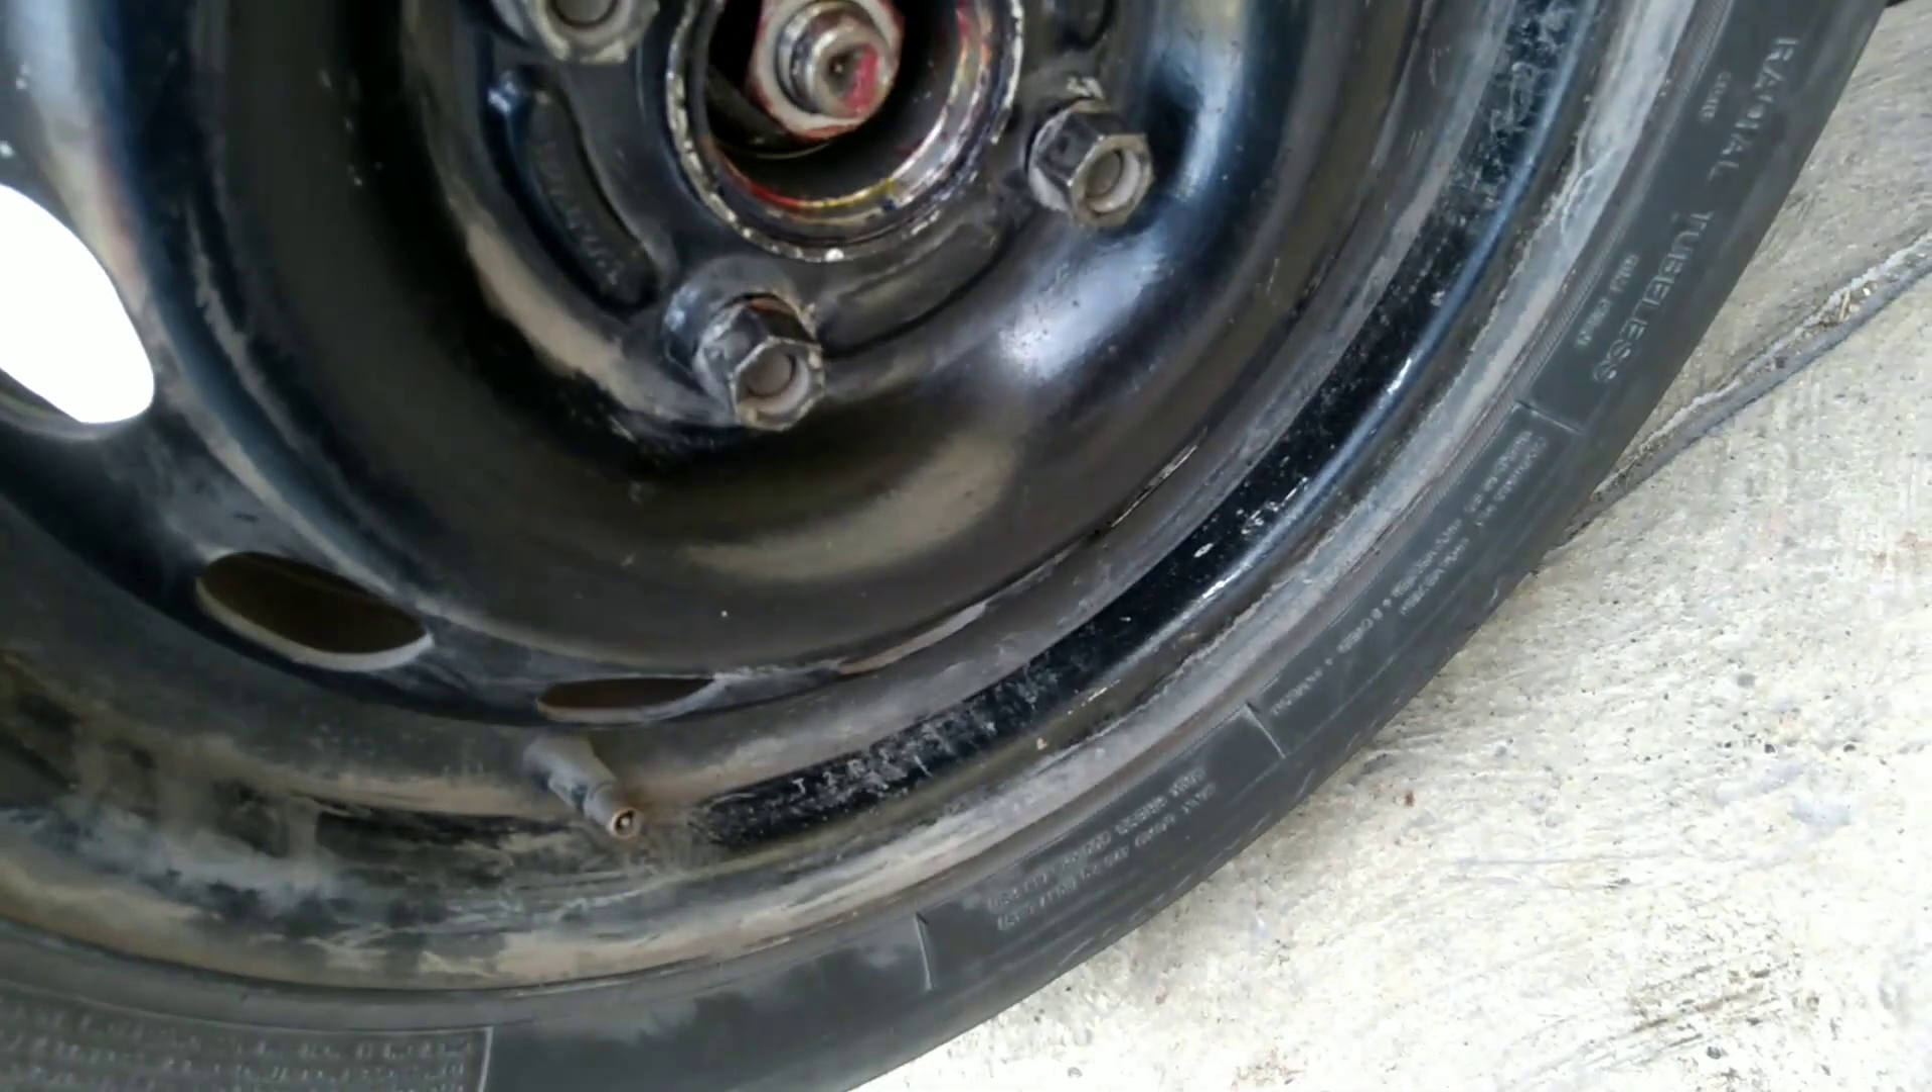Pueden ver que ya quedó montada la rueda.